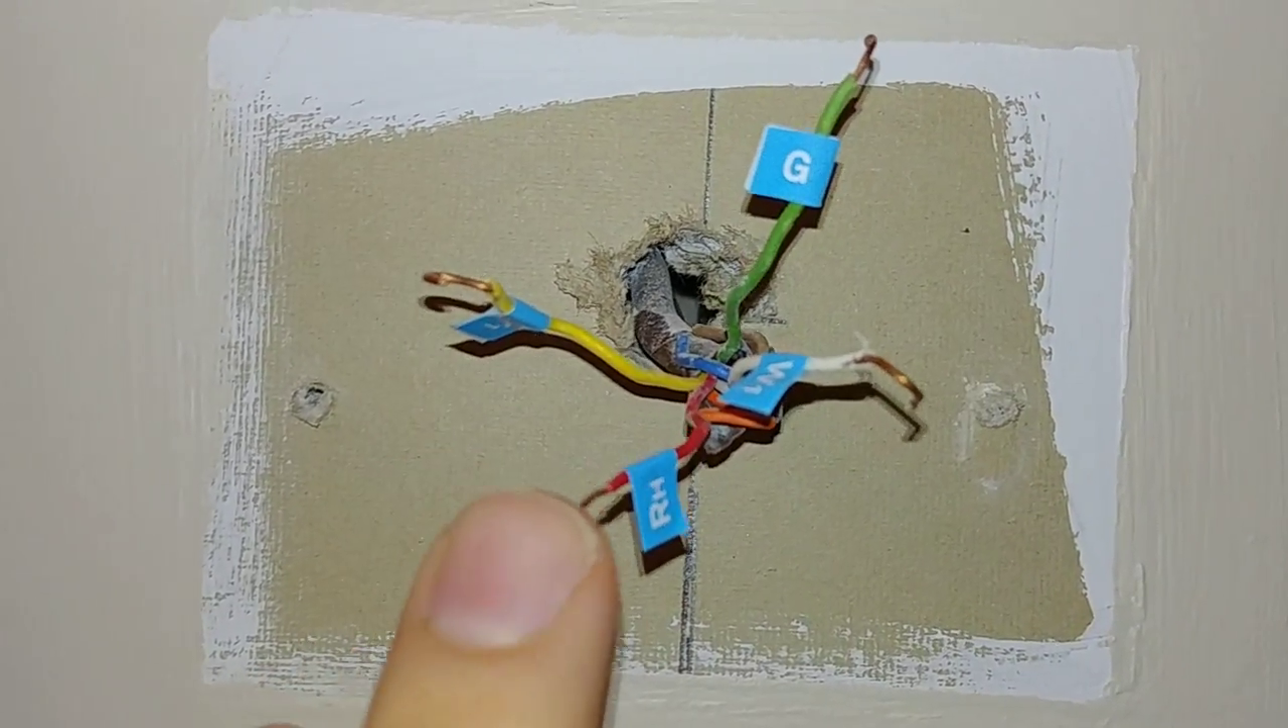Okay so I've gone ahead and removed the old thermostat and I've used the labels to go ahead and show which wires correspond to what.